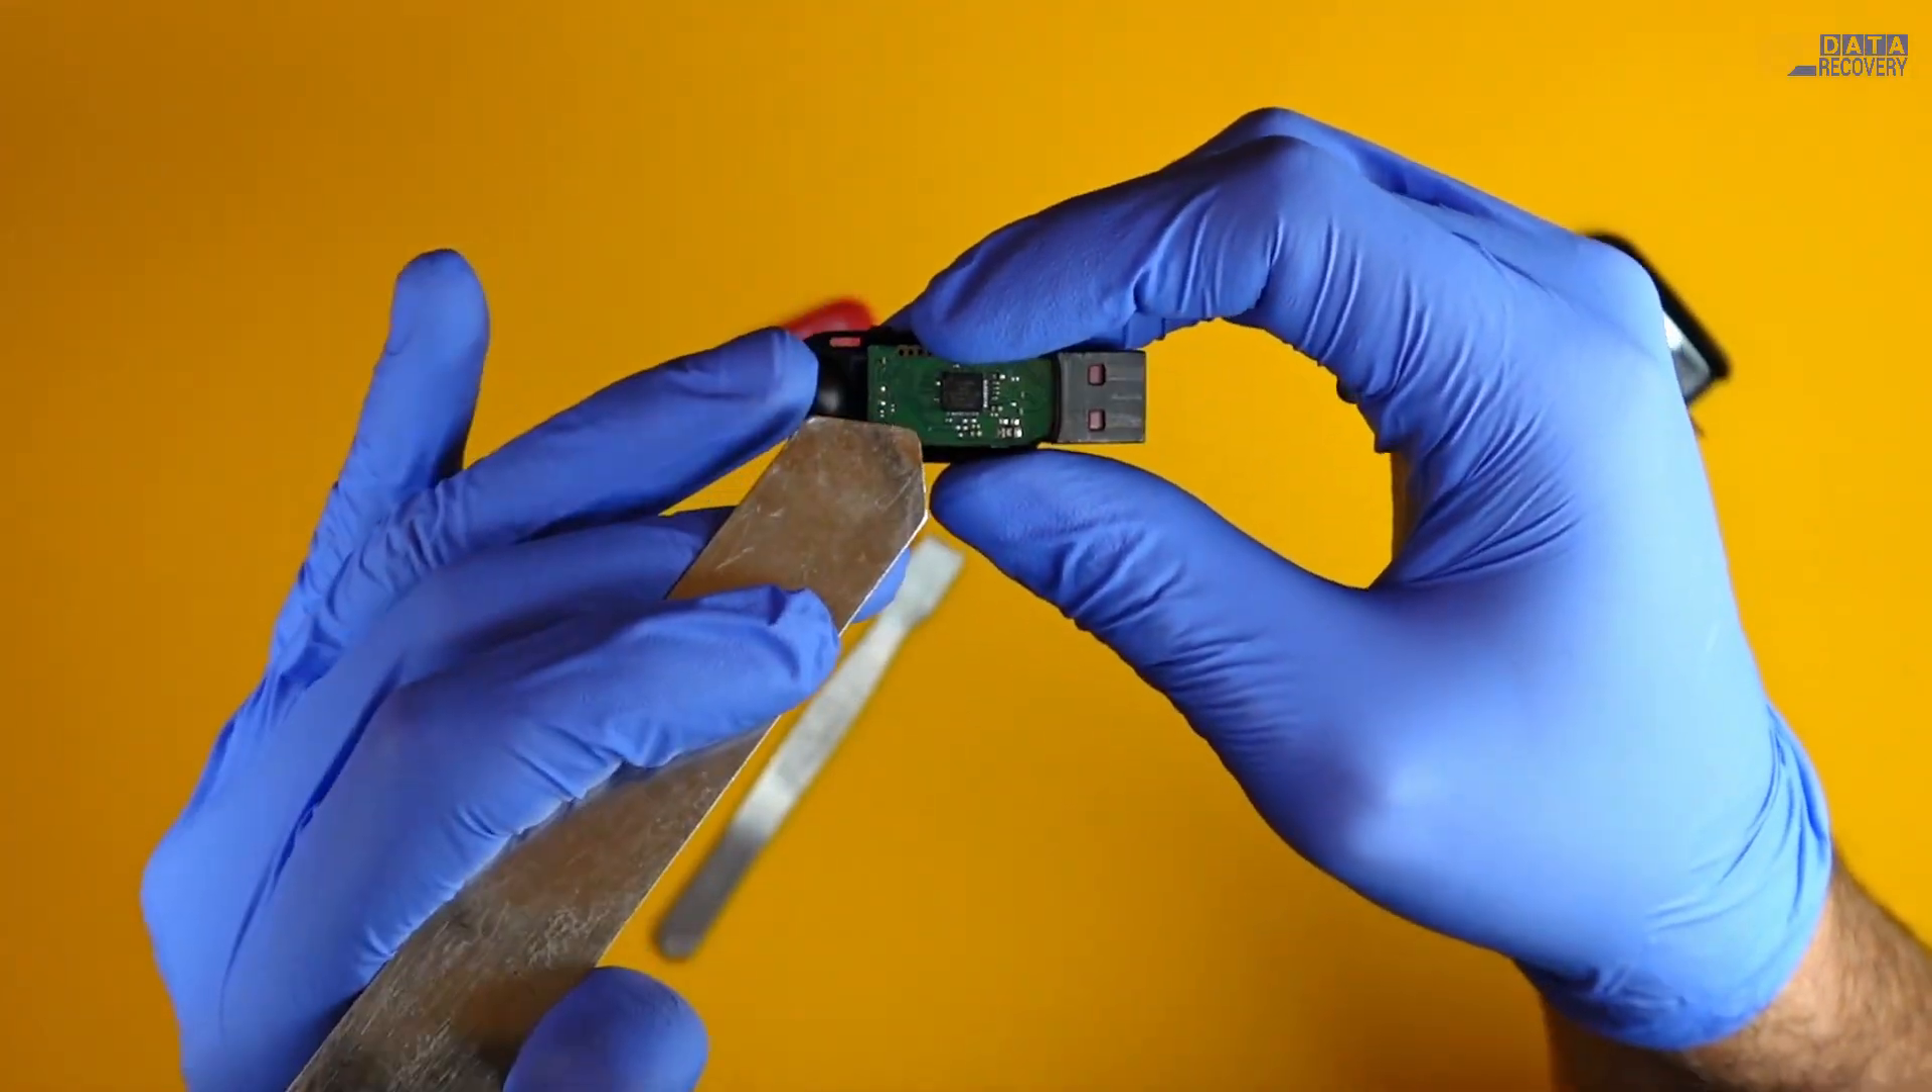Alright, so now we have the drive open here.